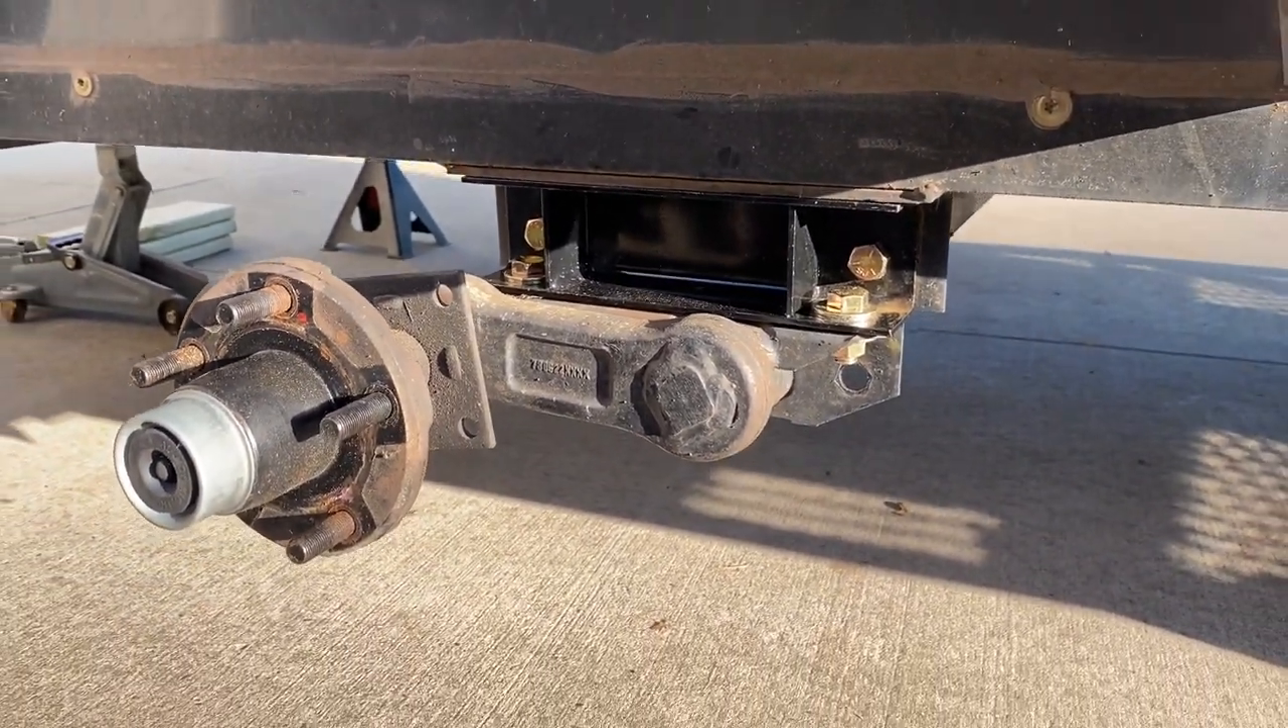Got the axle completely fitted on and the bolts all locked down.